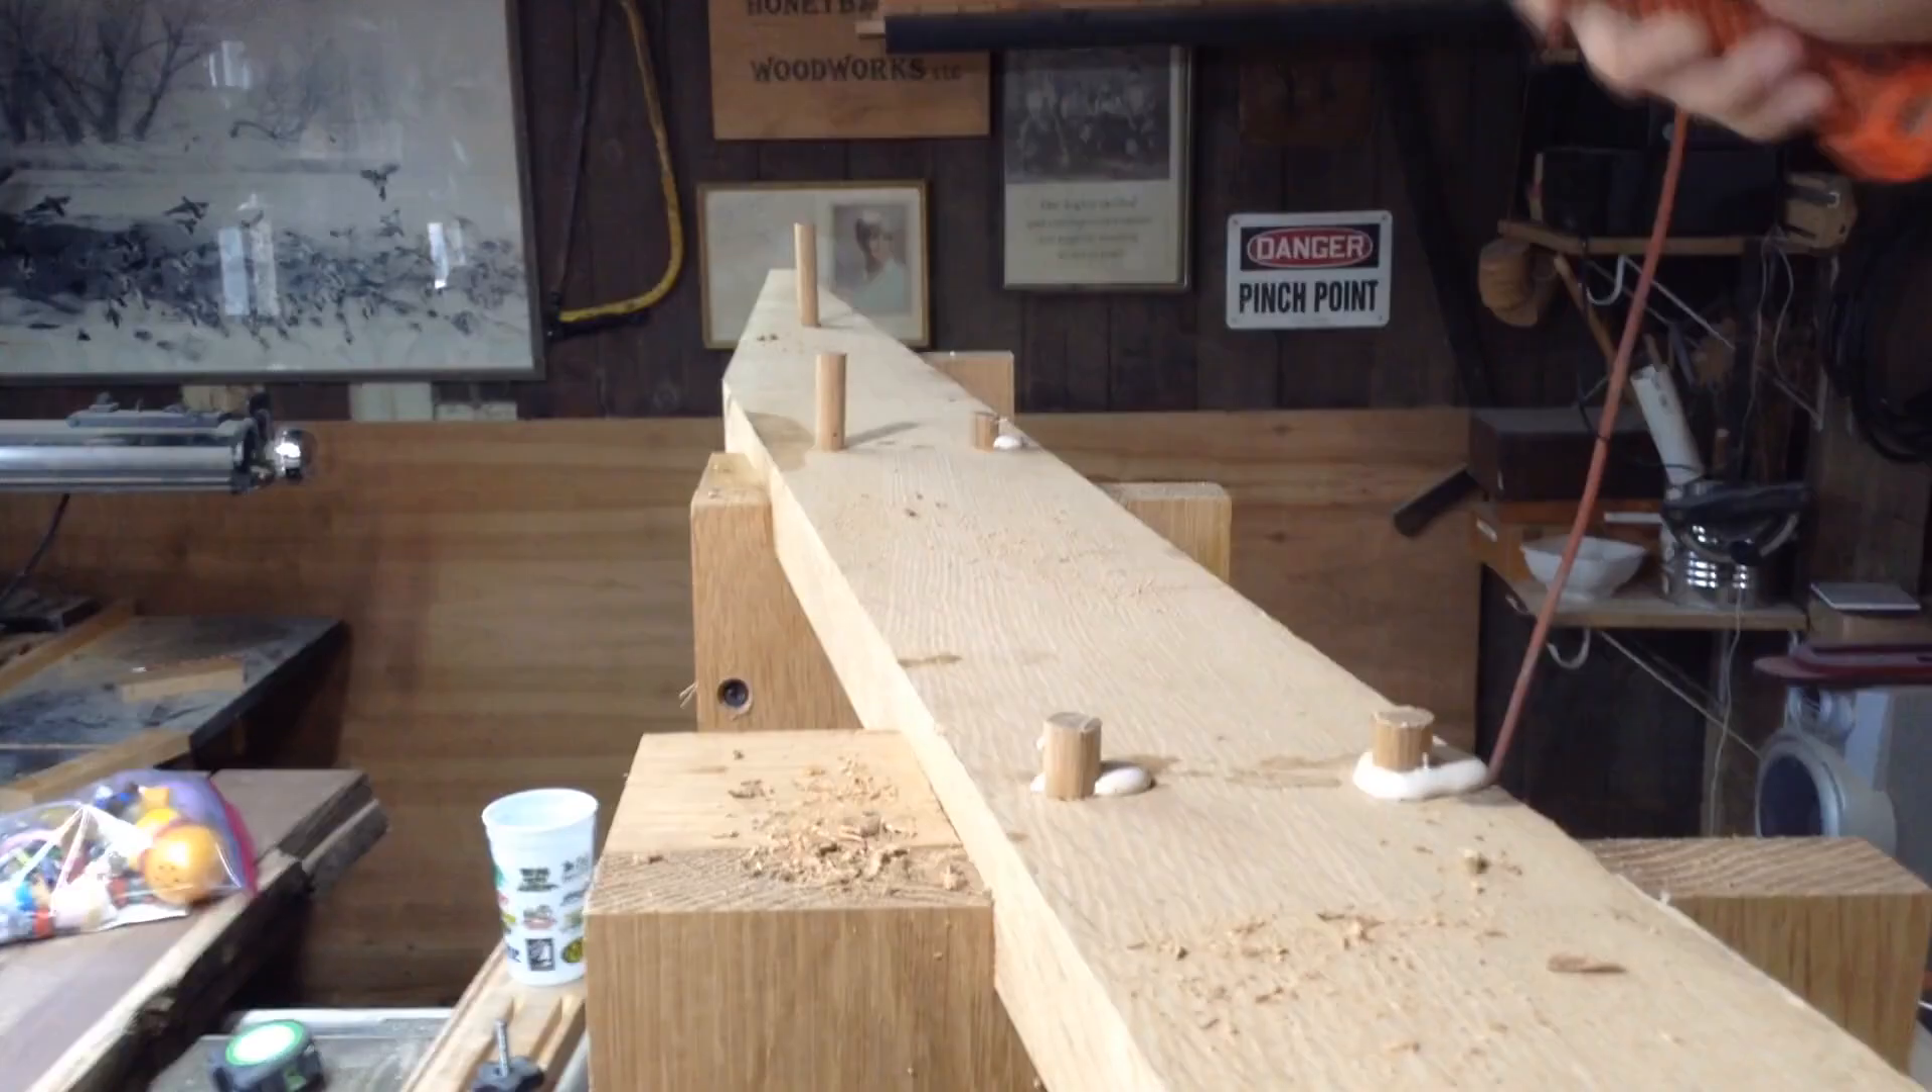I took the screws out and add the dowels.